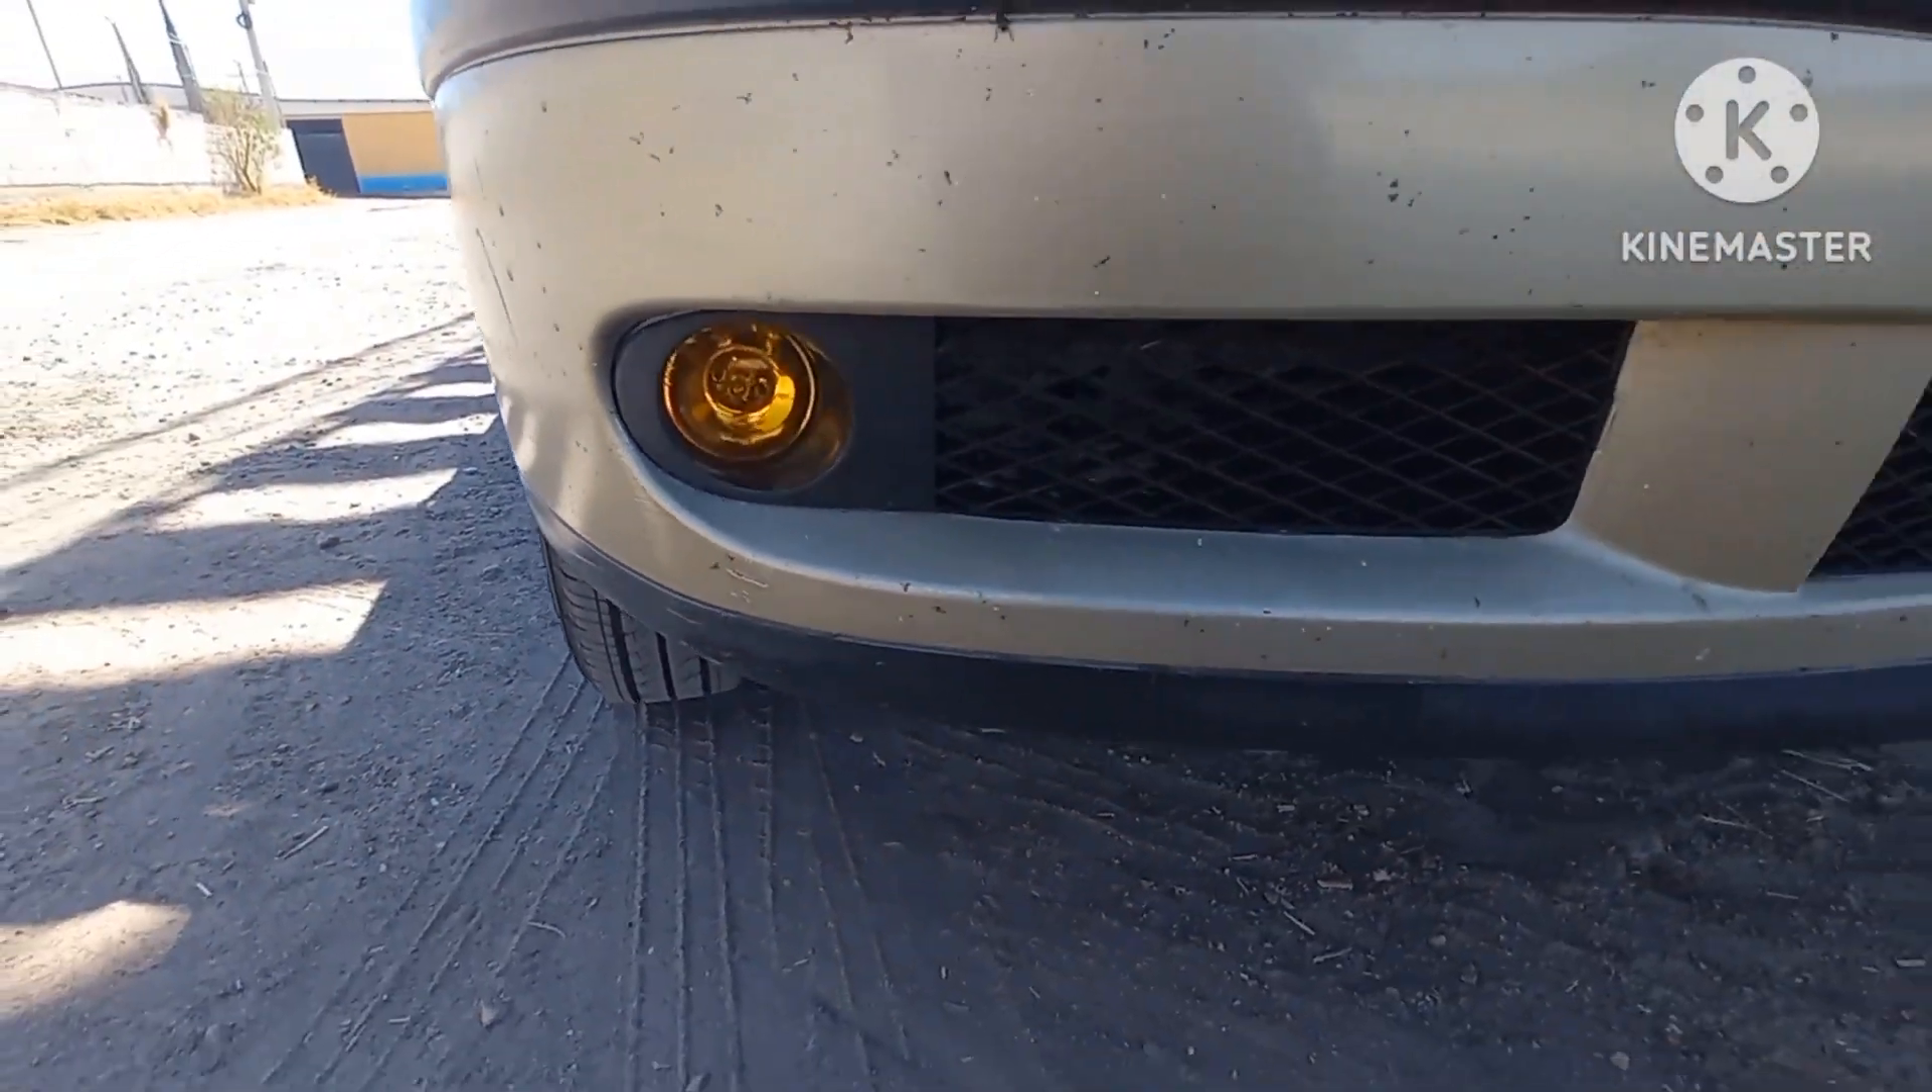Ya ya finalizamos la instalación de los faros de niebla con las rejillas prácticamente las originales.